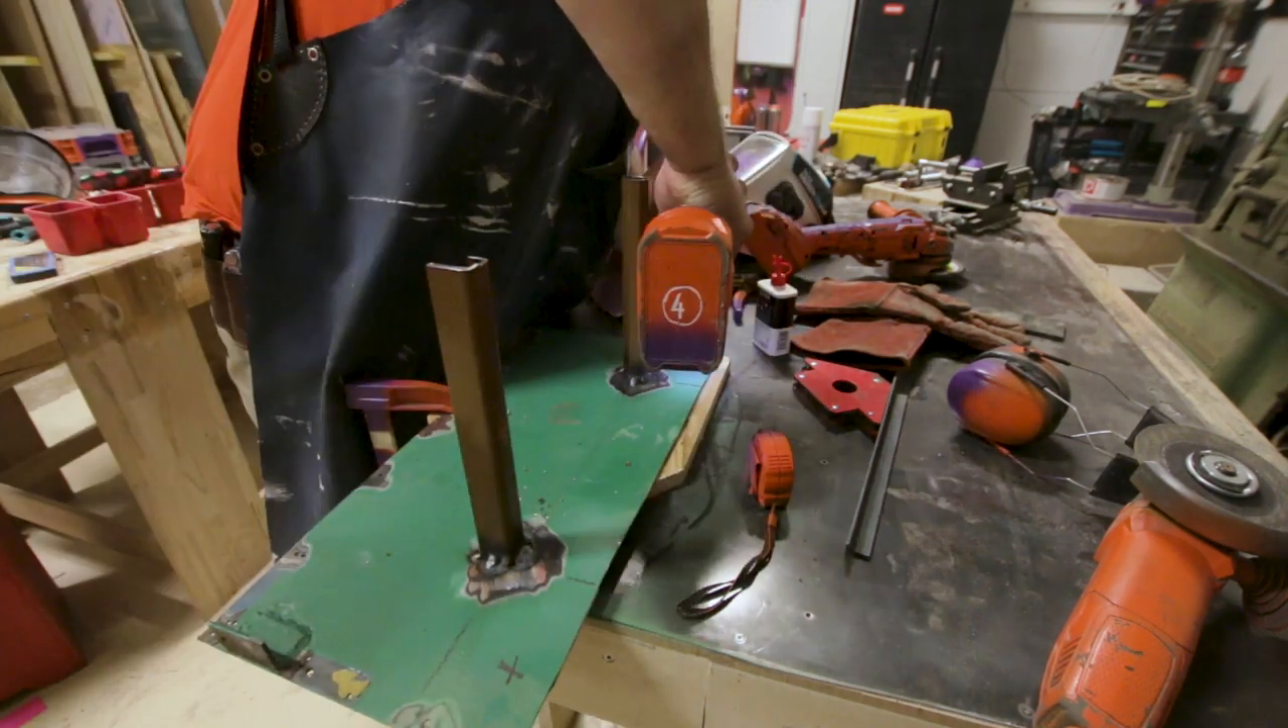Mes deux morceaux sont solidement soudés sur la plaque principale, il me reste à percer quelques trous.